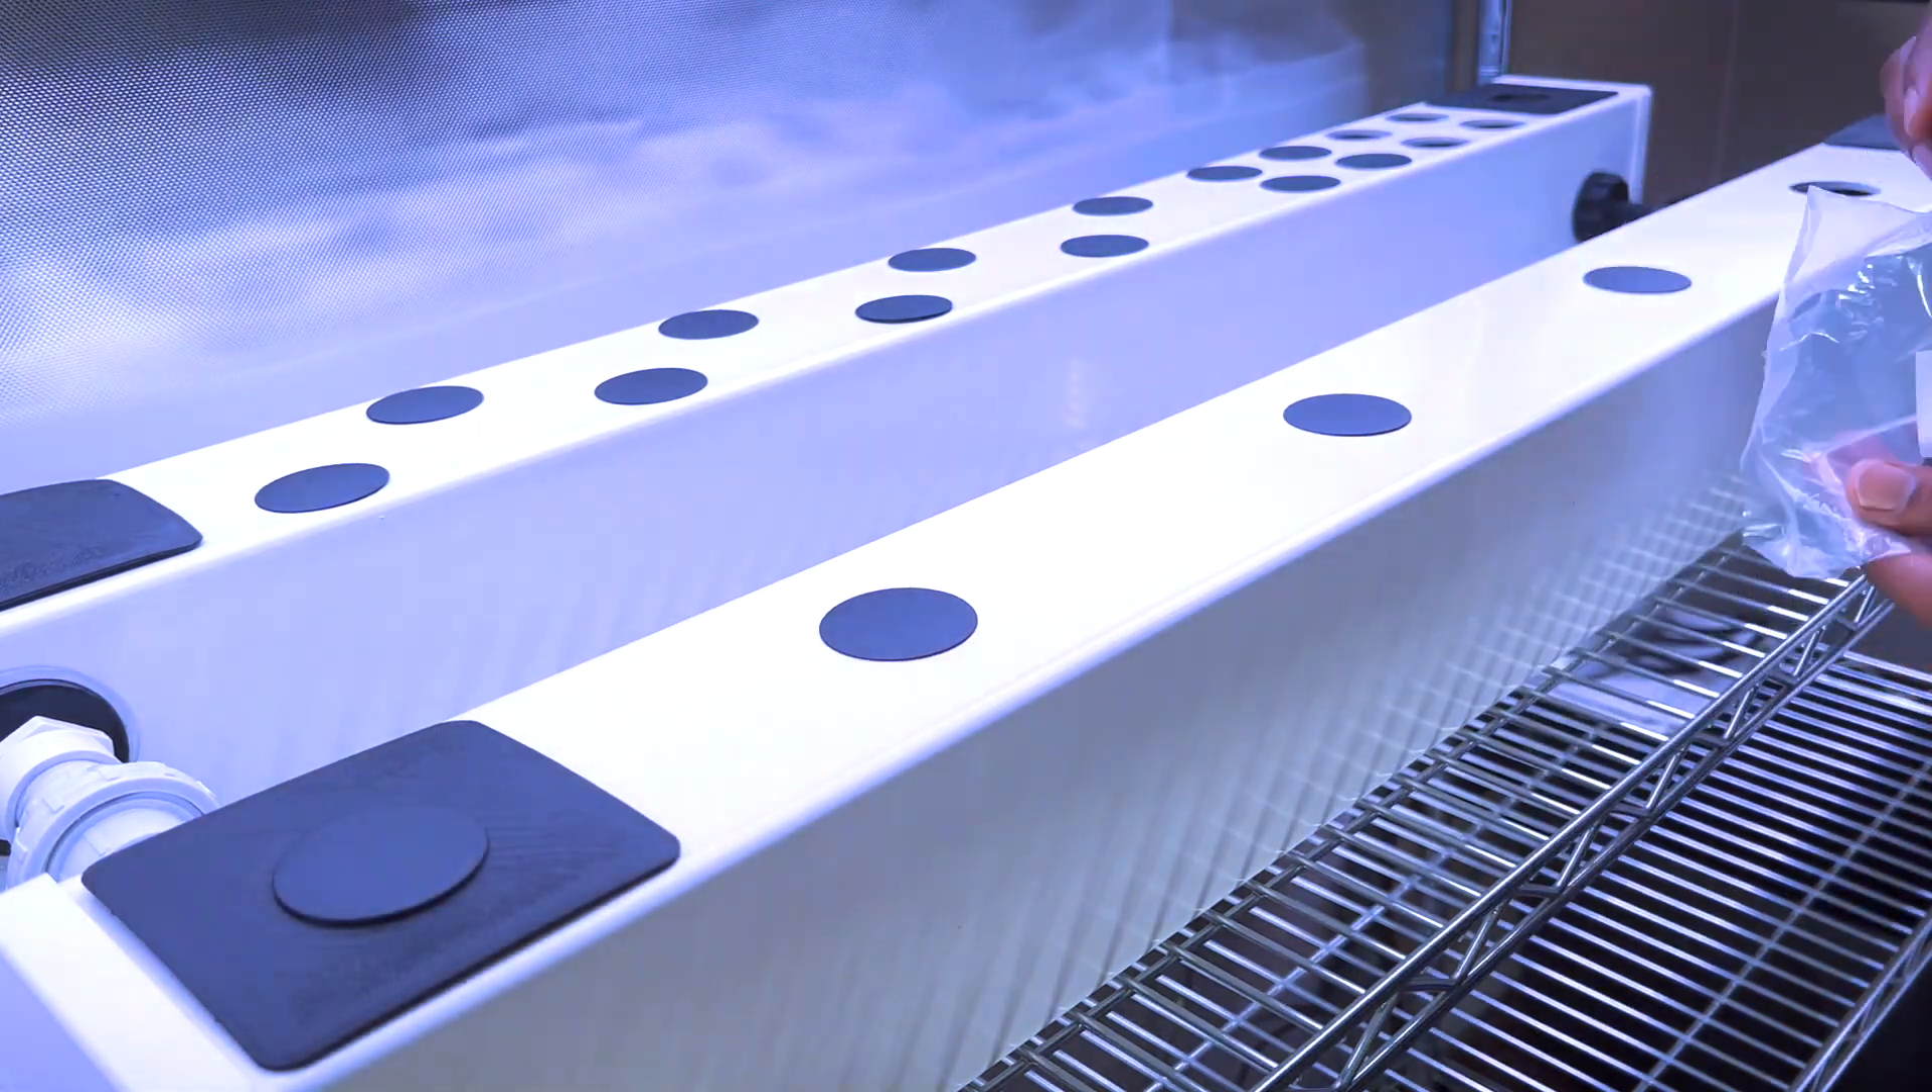I then installed hole plugs into the grow holes that currently are not occupying any plant.